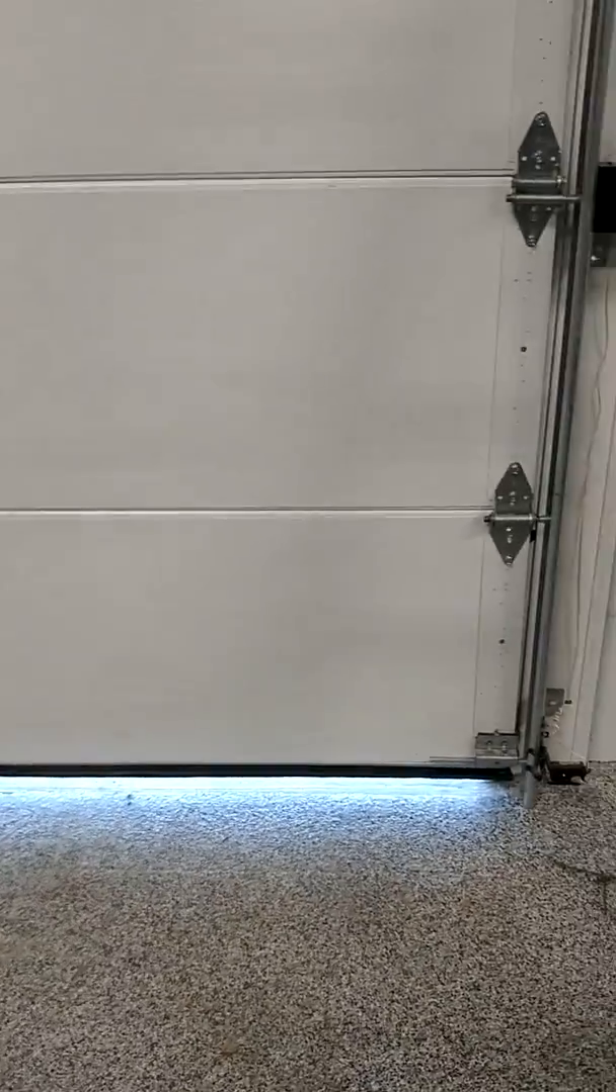That door it's not sitting flat on the on the floor.